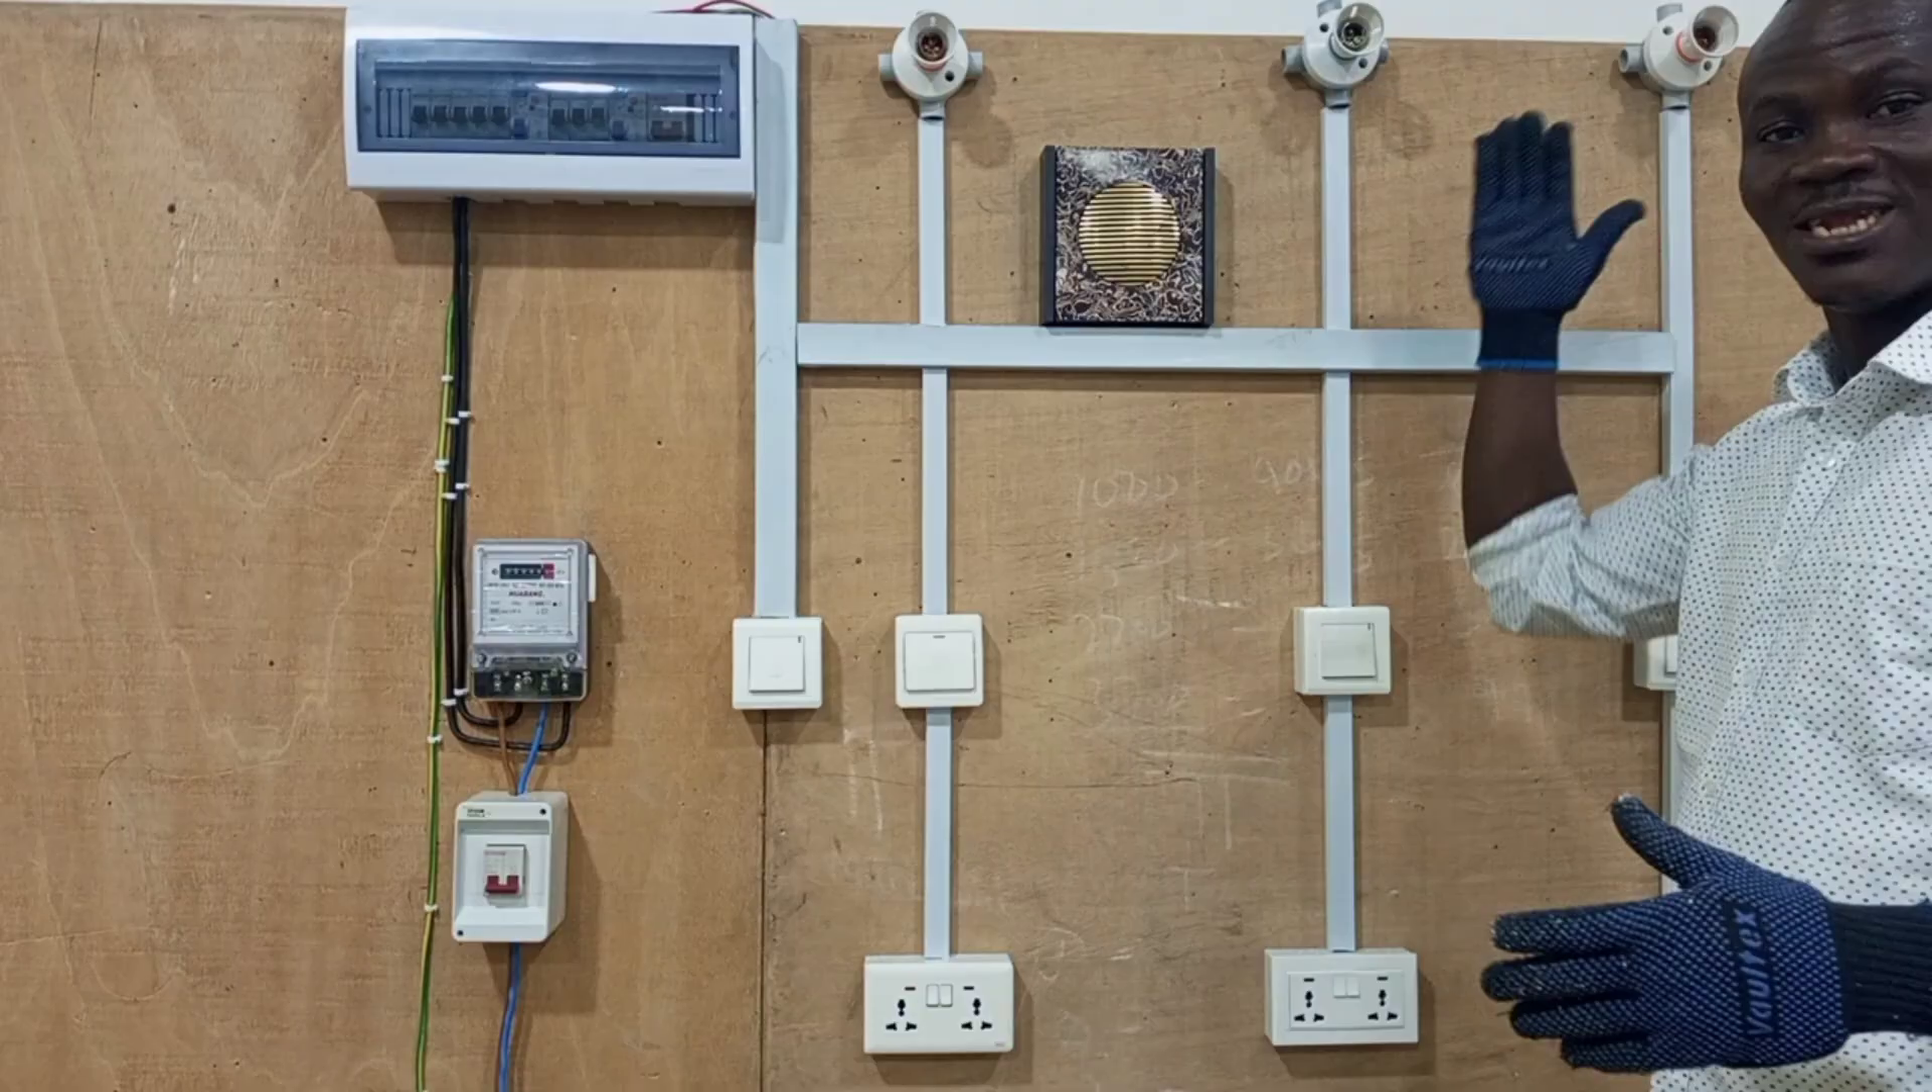So beautifully, we are done with our wiring. It's done with only our lamps to put in.